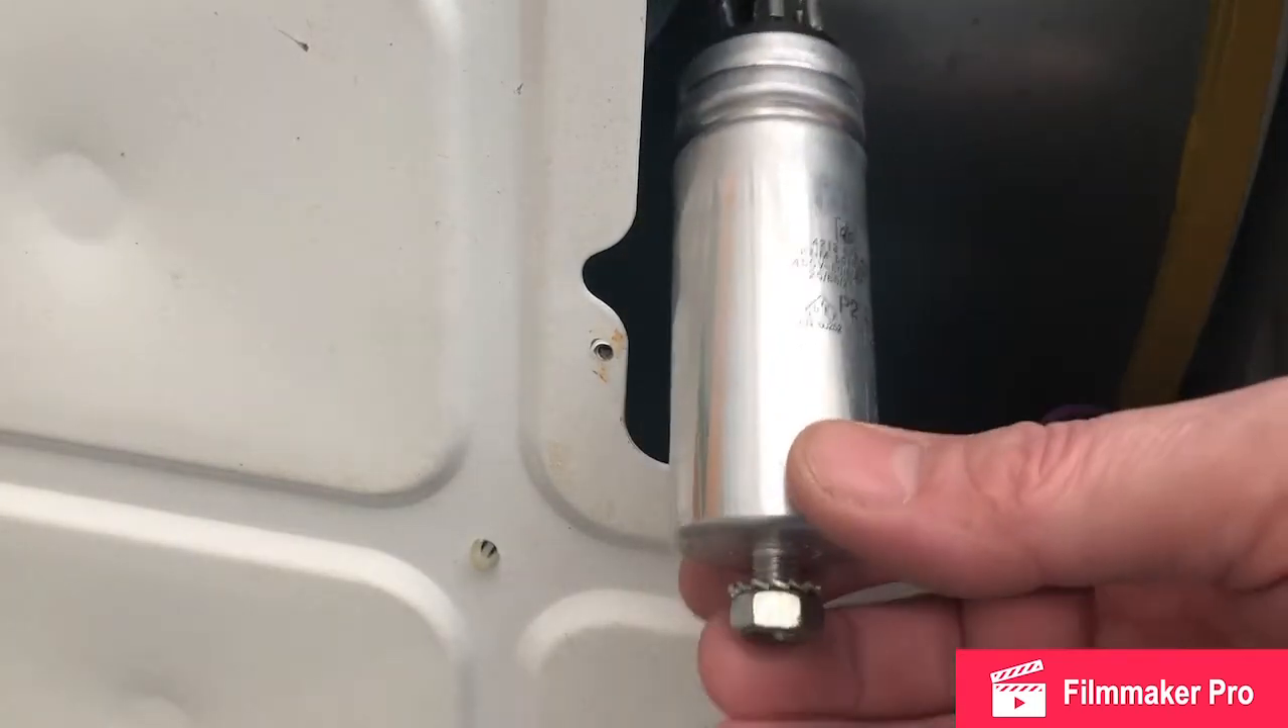So we've got the capacitor free from the body of the machine just by unscrewing this nut.